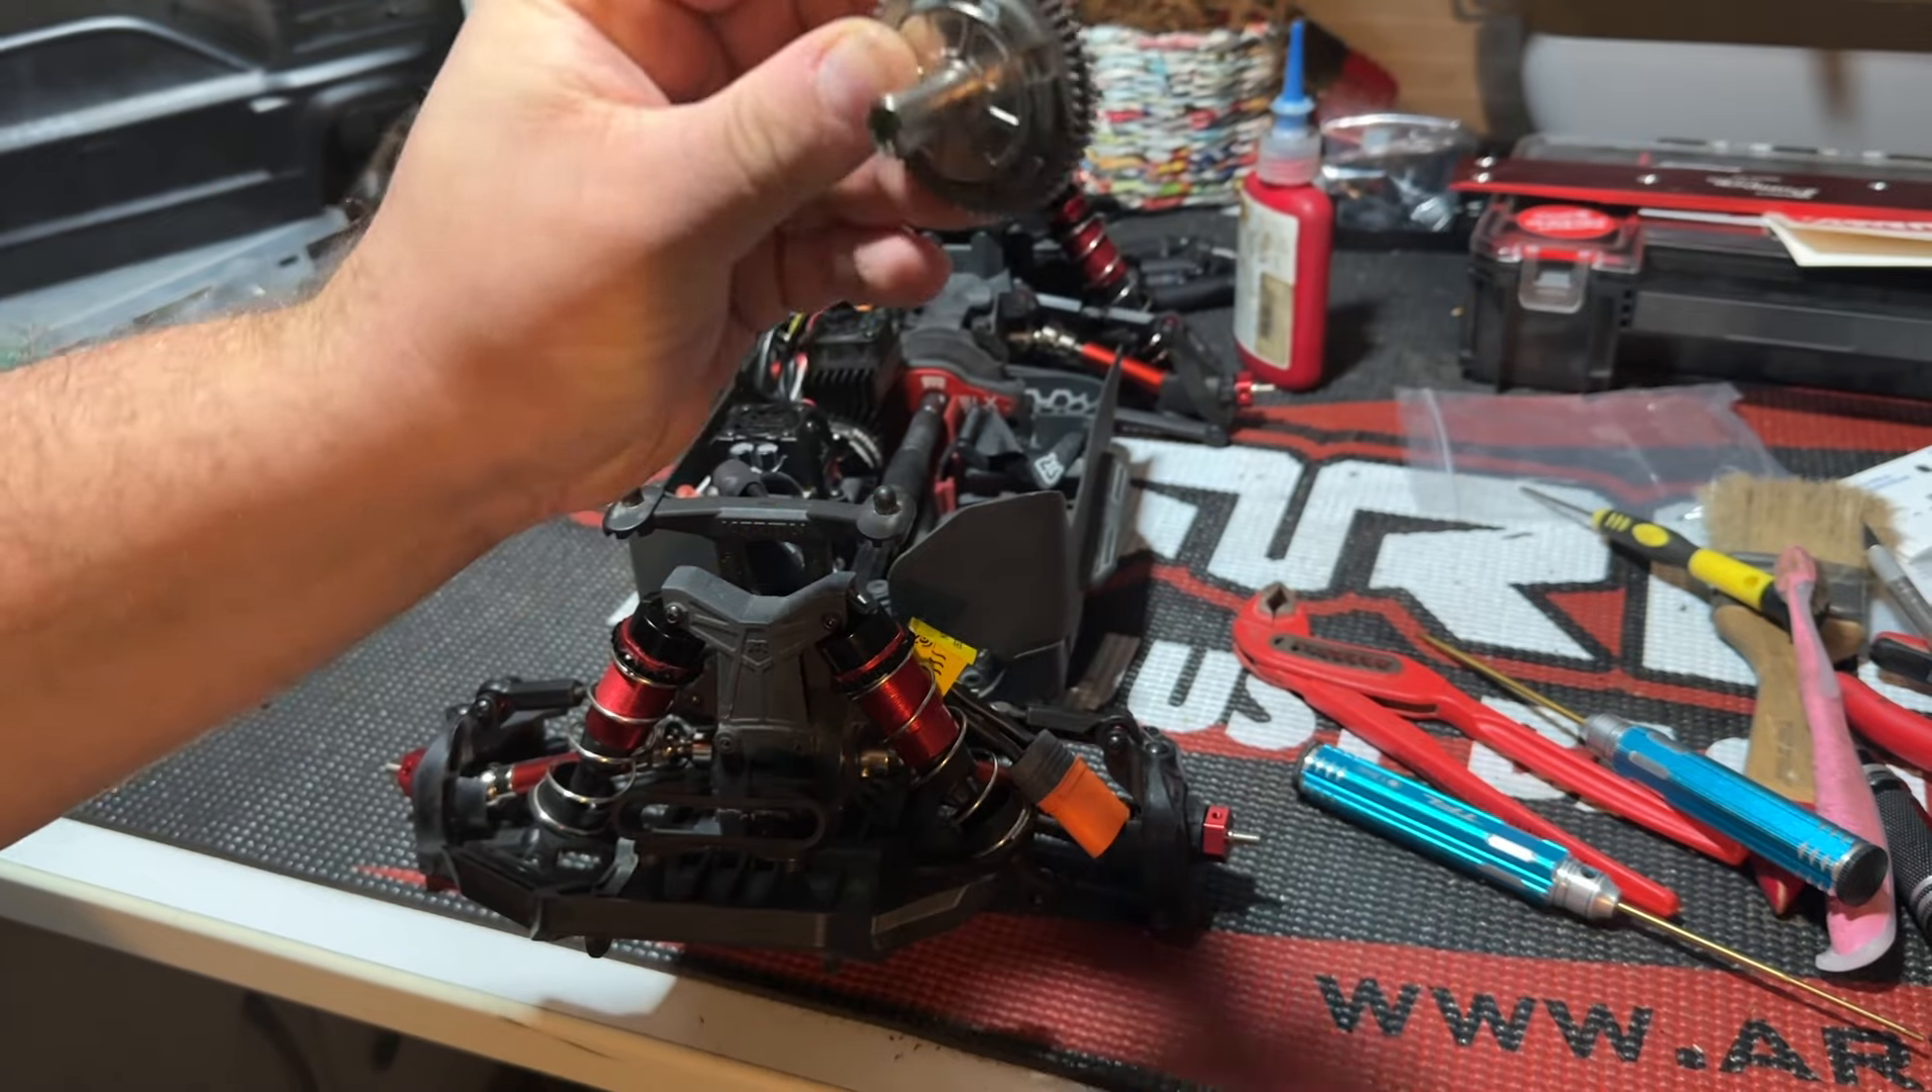Was noch, äh, ja, diese ziemlich schwere Slipperkupplung muss ich noch einbauen.